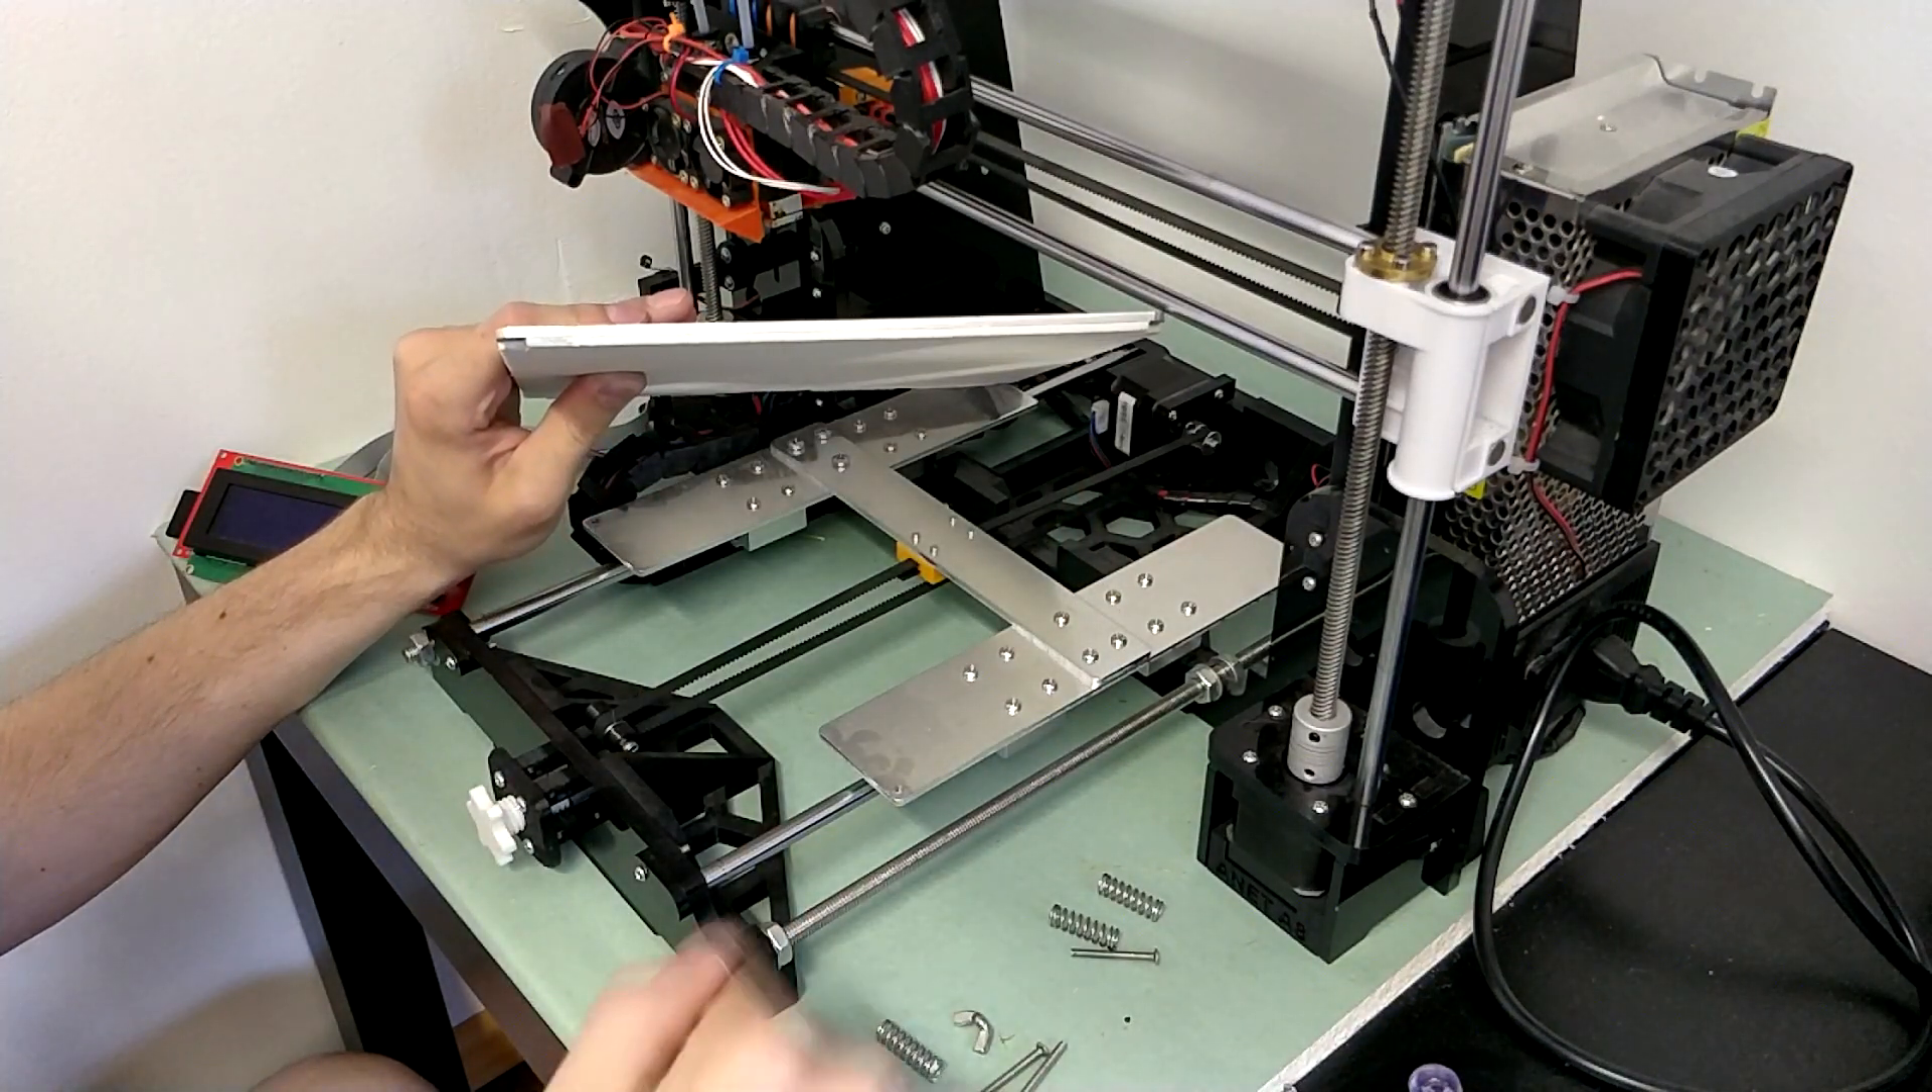All right, the bed is now removed.